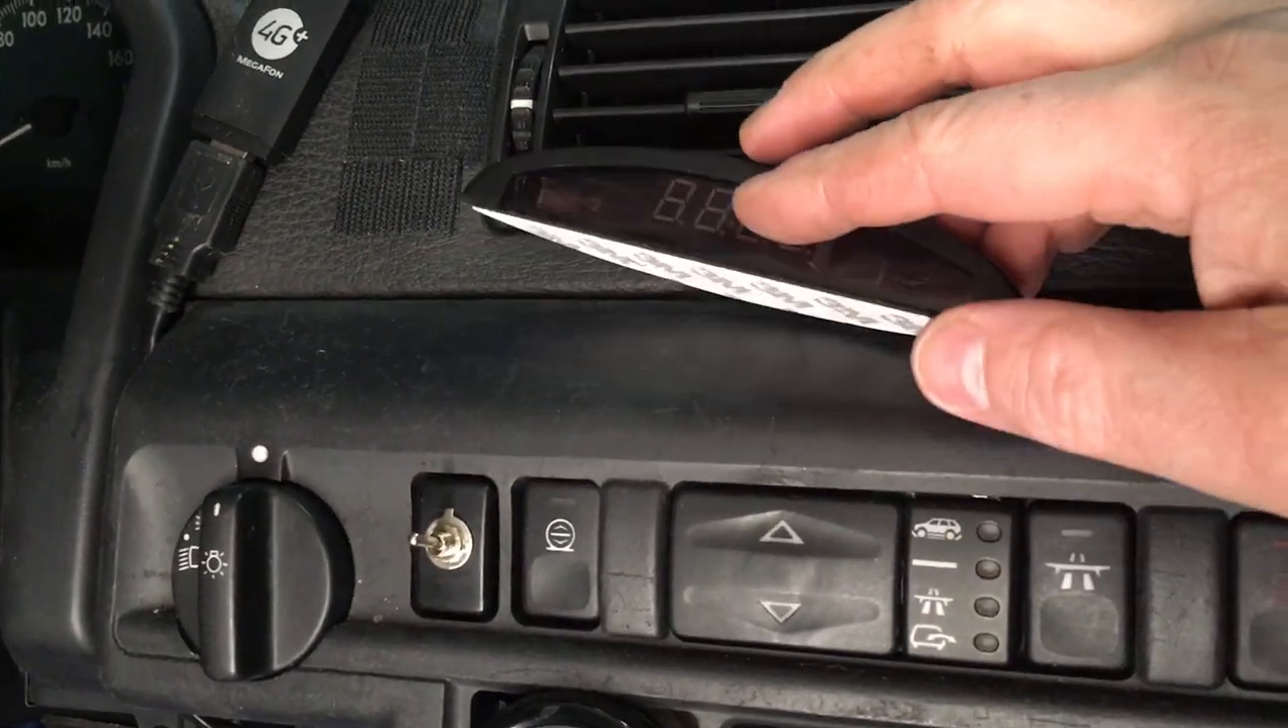This digital clock. I haven't mounted it yet. It's just sticky tape.